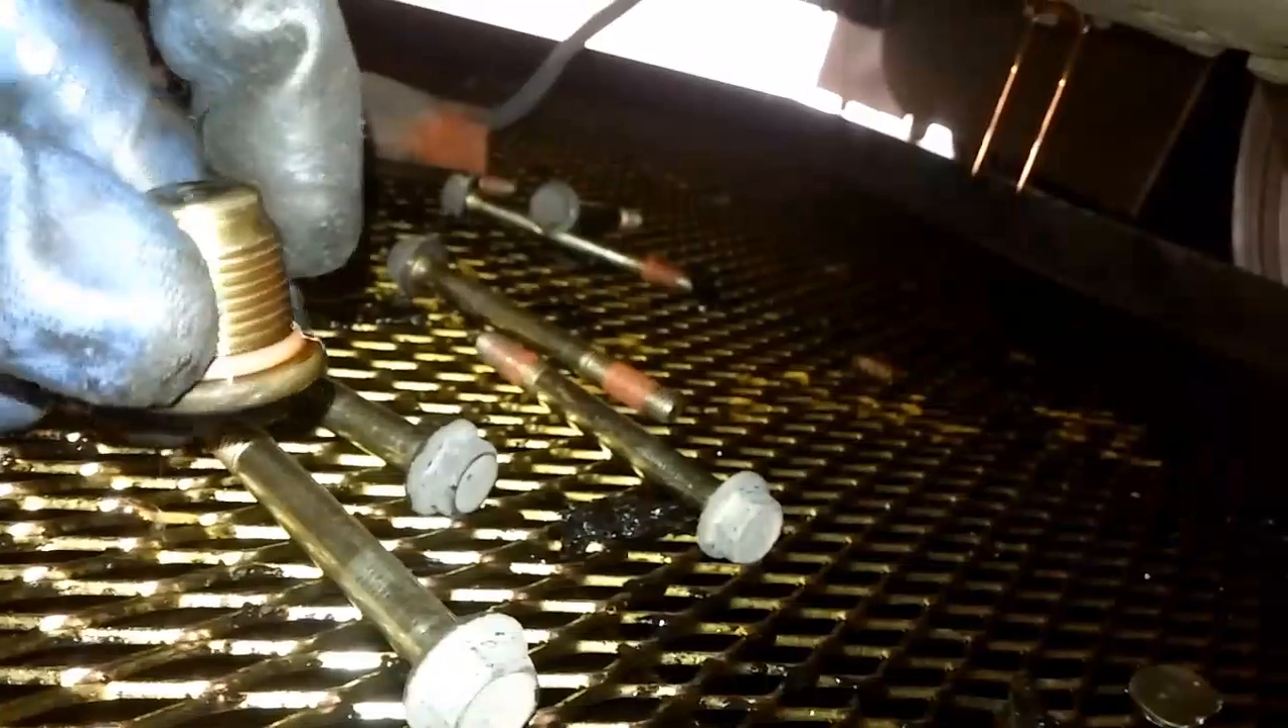So I have removed the drain plug.